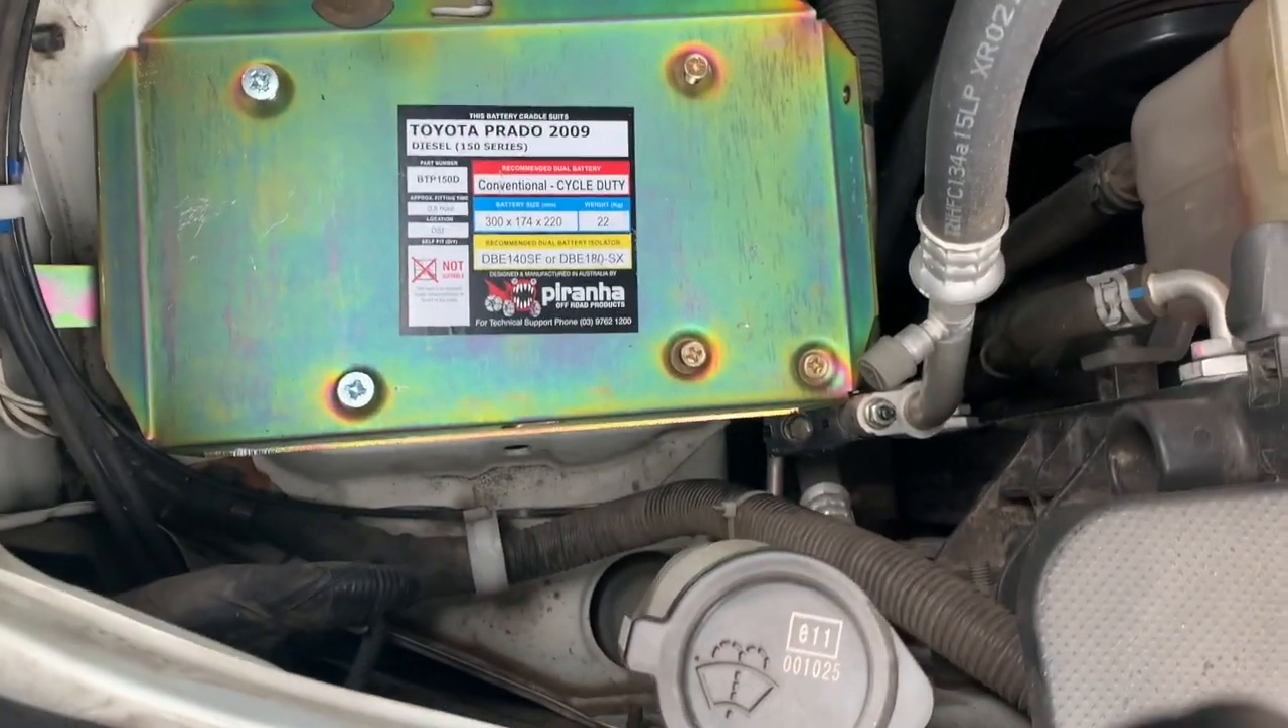Okay the tray is in position.